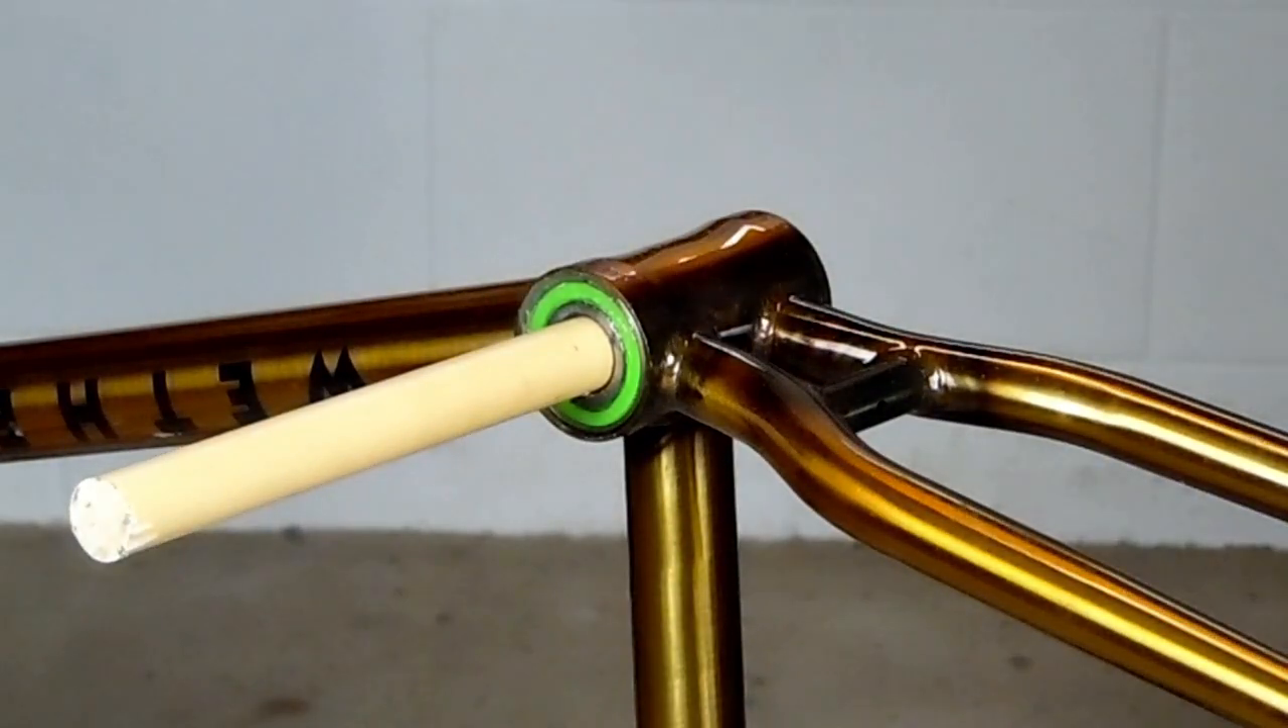I cut a section of broomstick out and it fits really good inside this 19mm bearing.